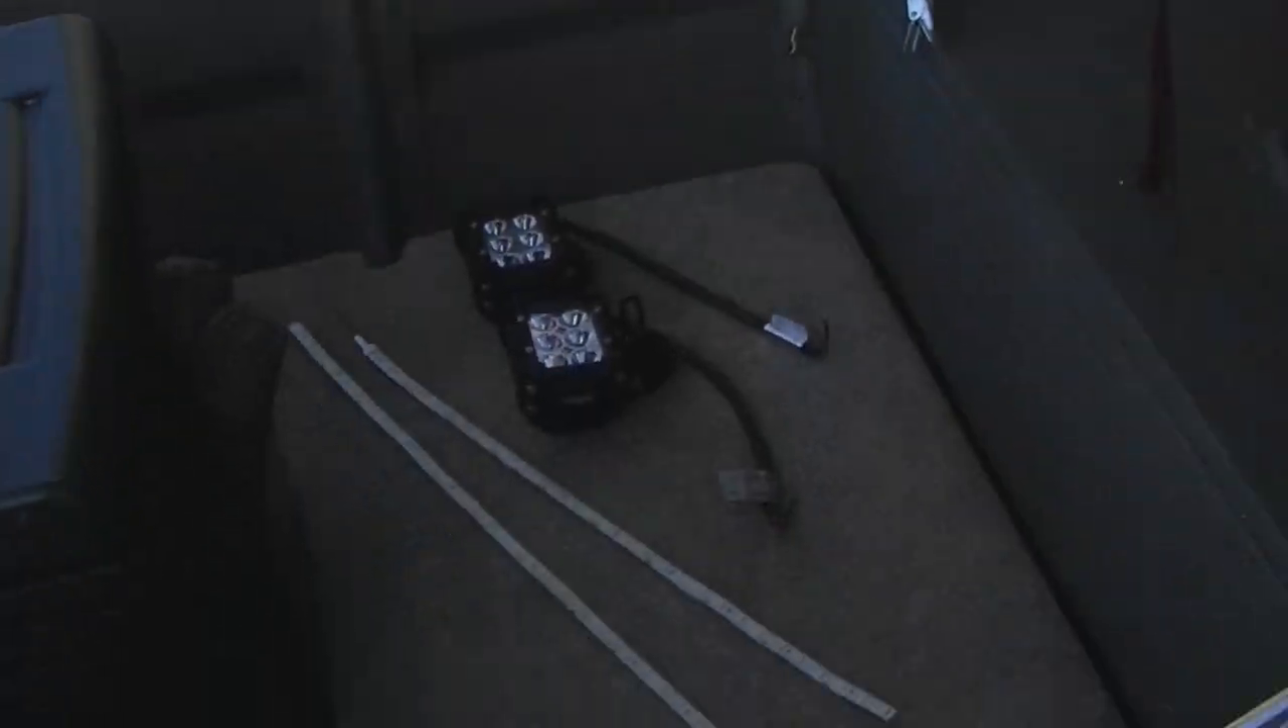I still have to put the spotlights on and the LED lights.